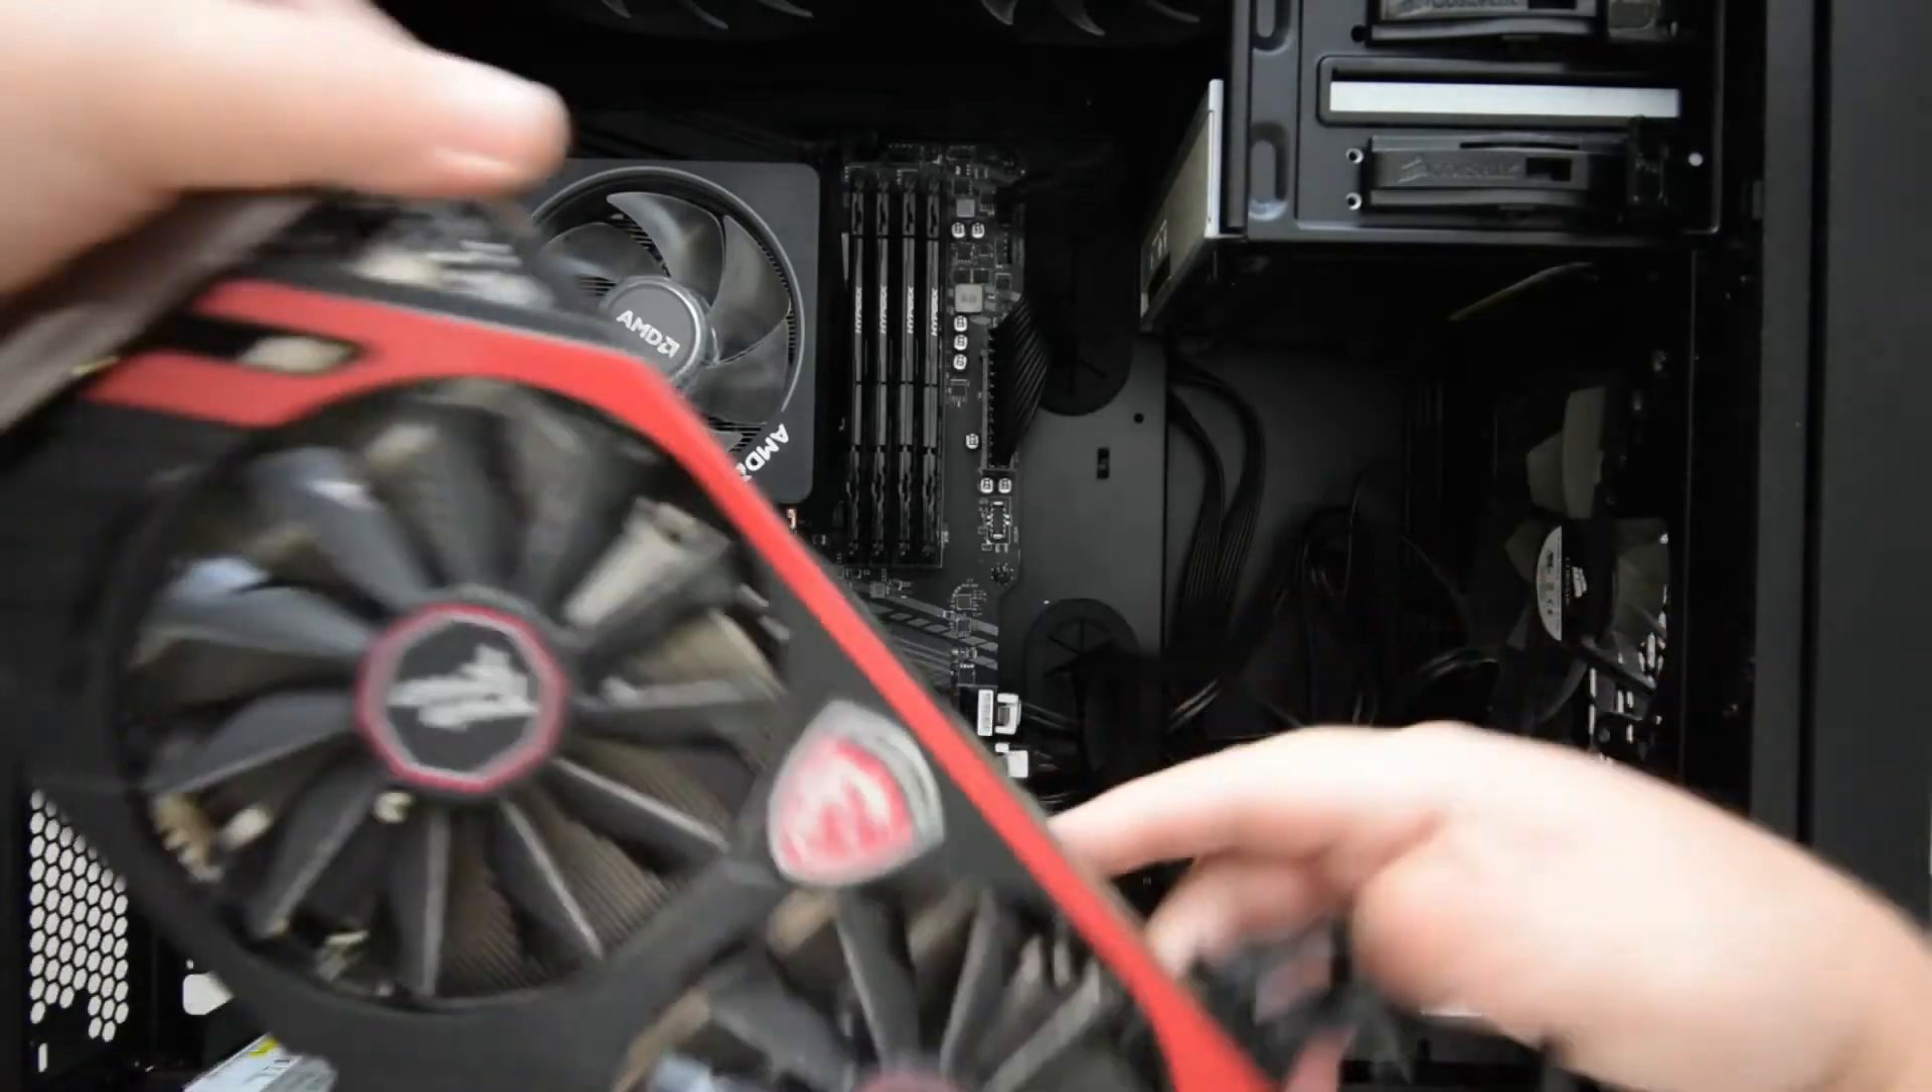So that's the graphics card out so we just pop that down for a second out of the way.